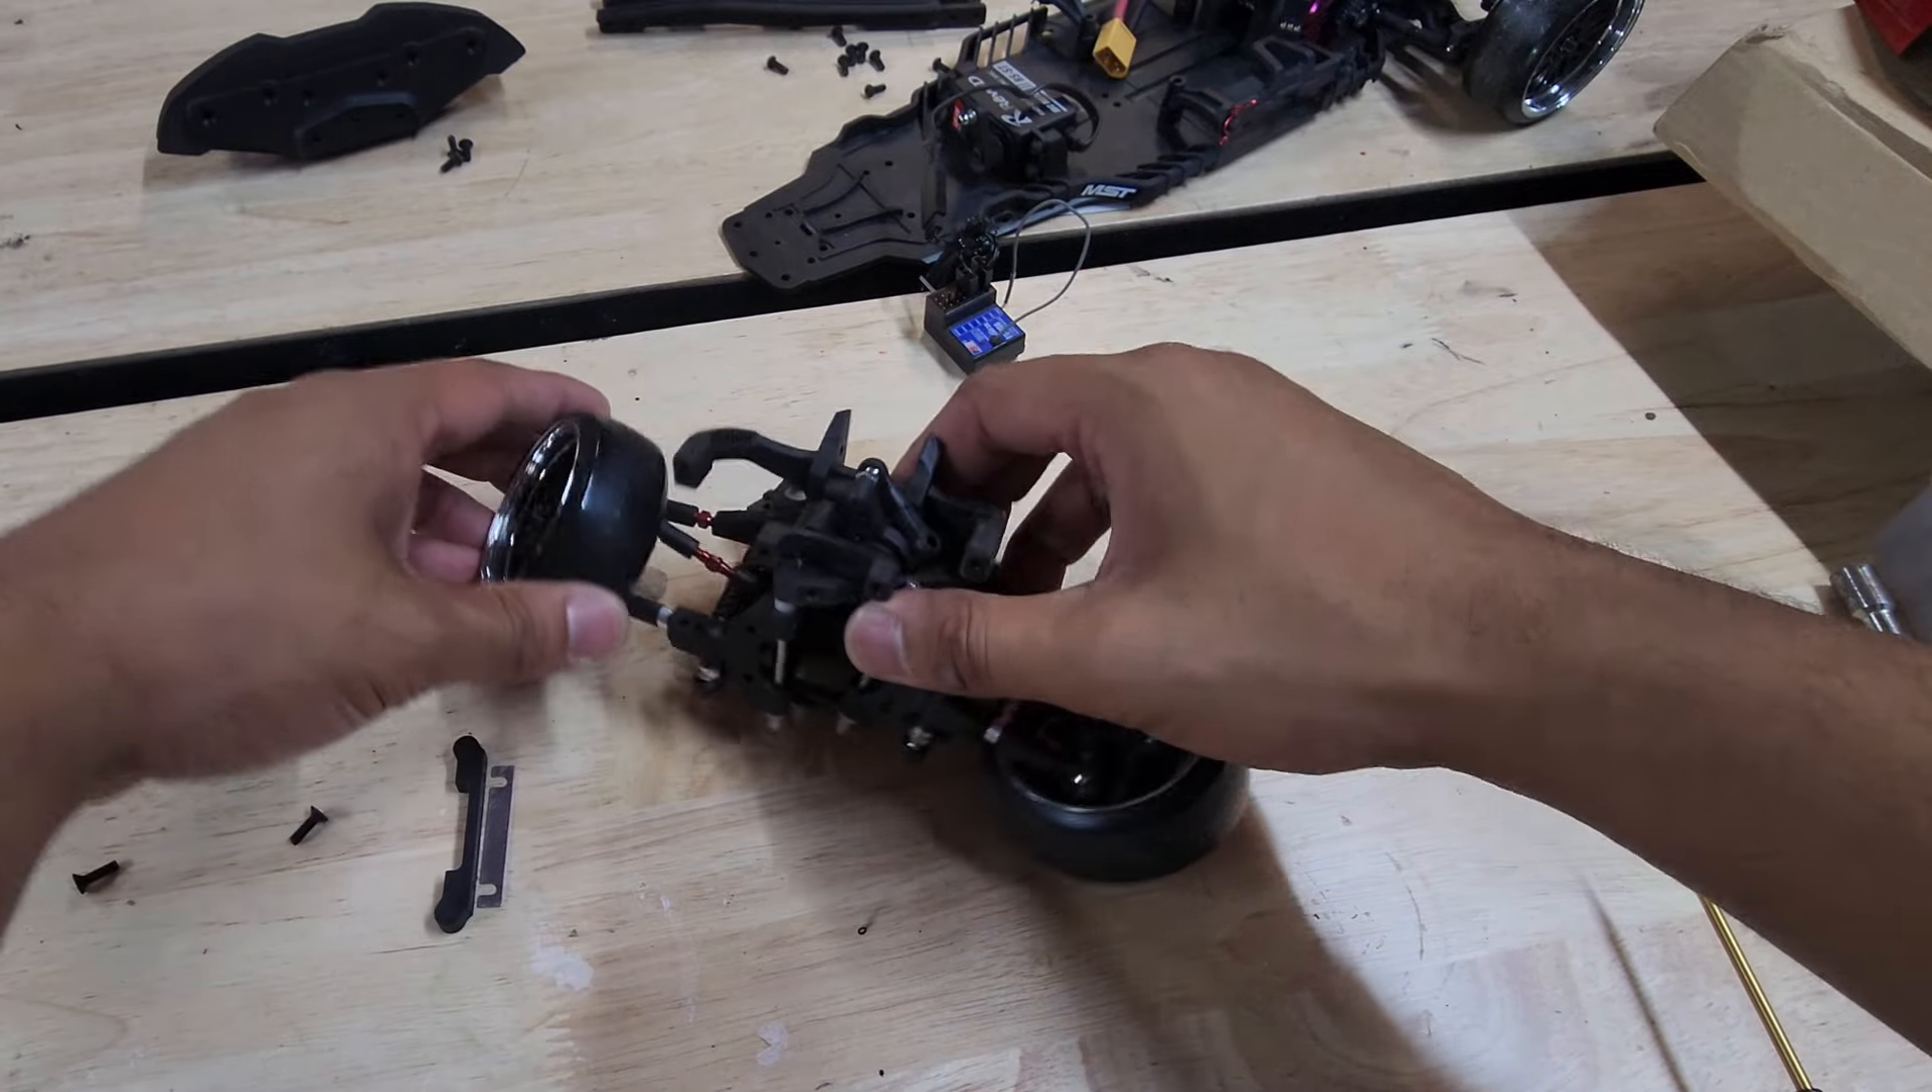So the servo there just want to pop that out just like that and we'll now have the front section off.